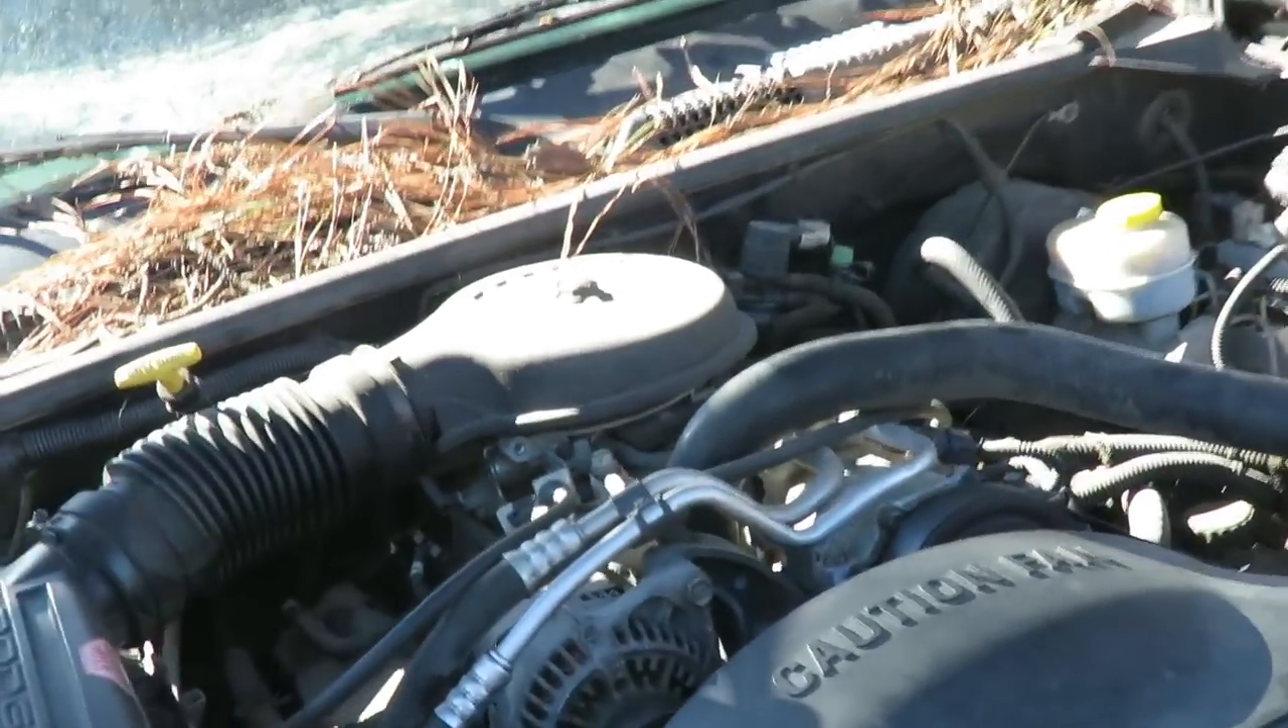I got the hood open. This is the engine we got to pull out.